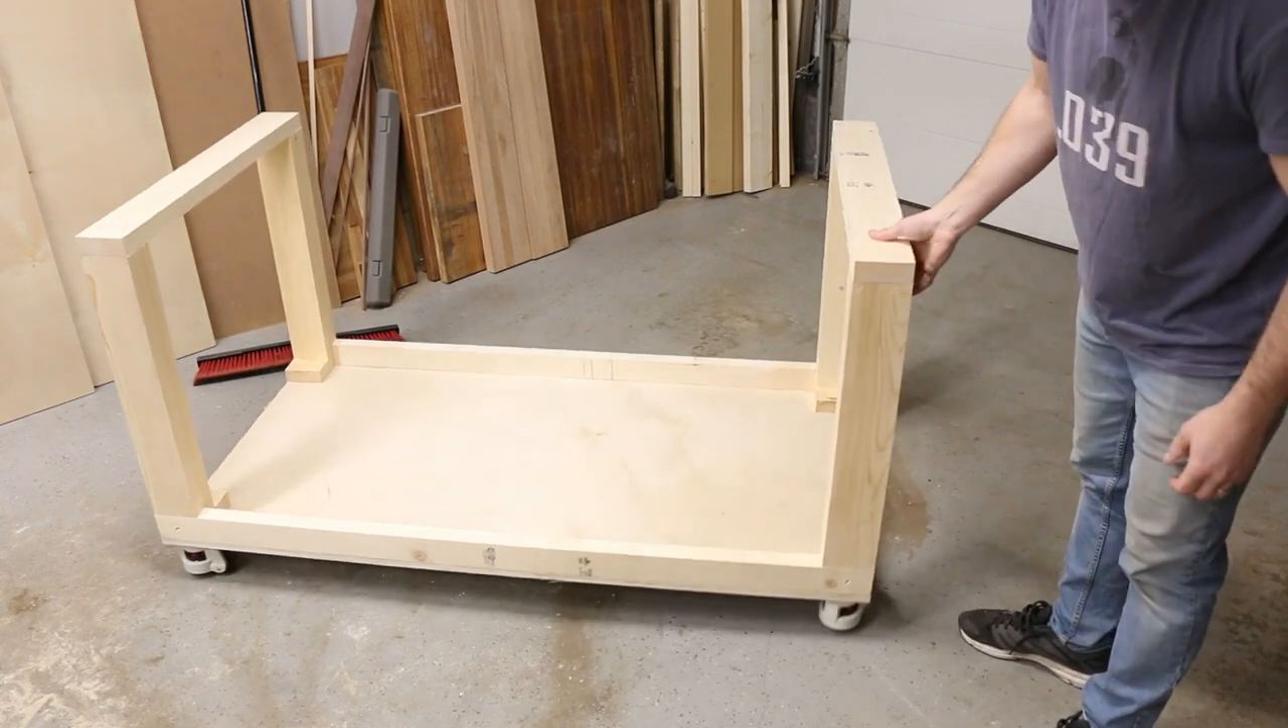Alright, so here's our base is done. Got it on wheels.